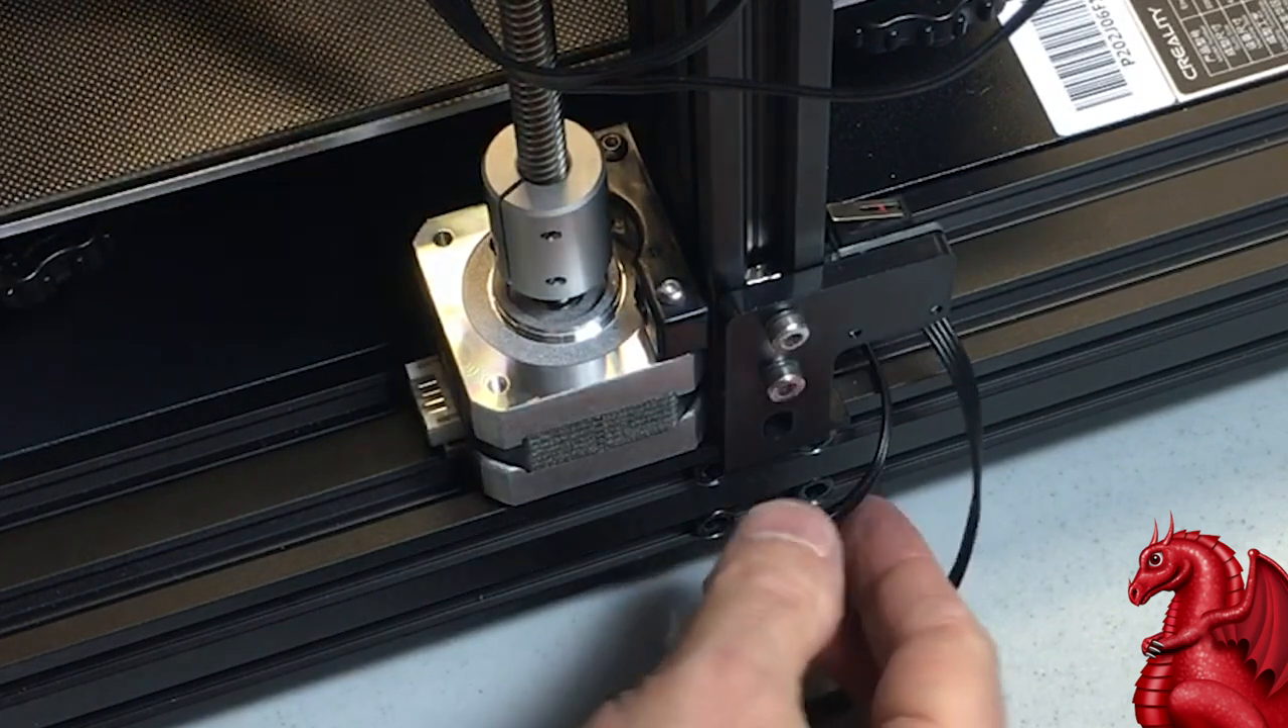Once that is done uh you'll have one remaining uh set of wires here that is for the z-axis motor.